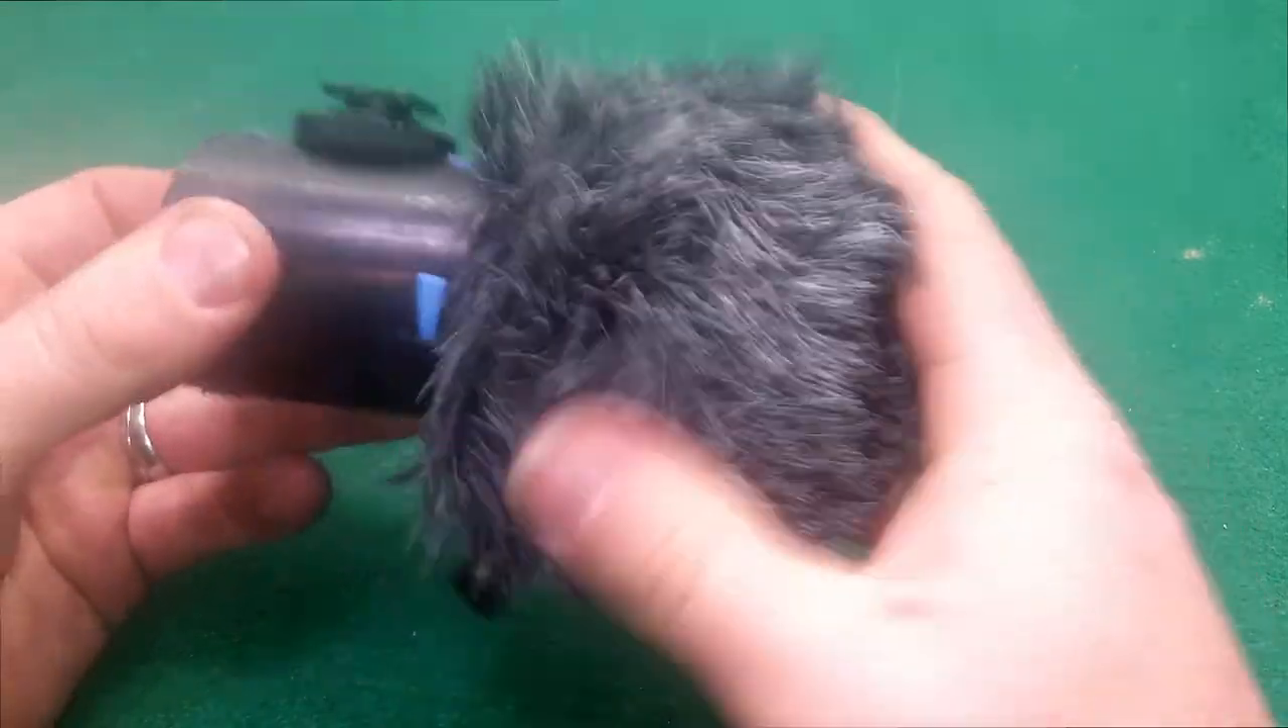Got our dead cat on there.